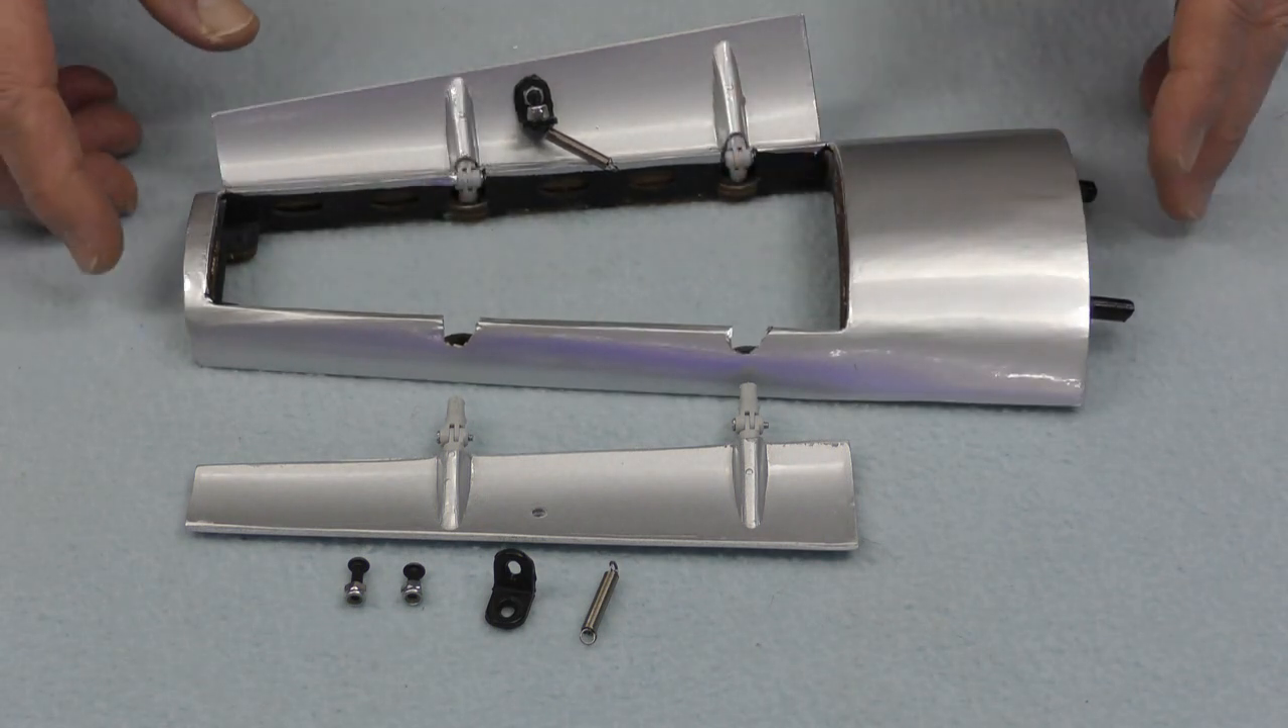This gear door that's already on the hatch i have completed it's already been glued into place.